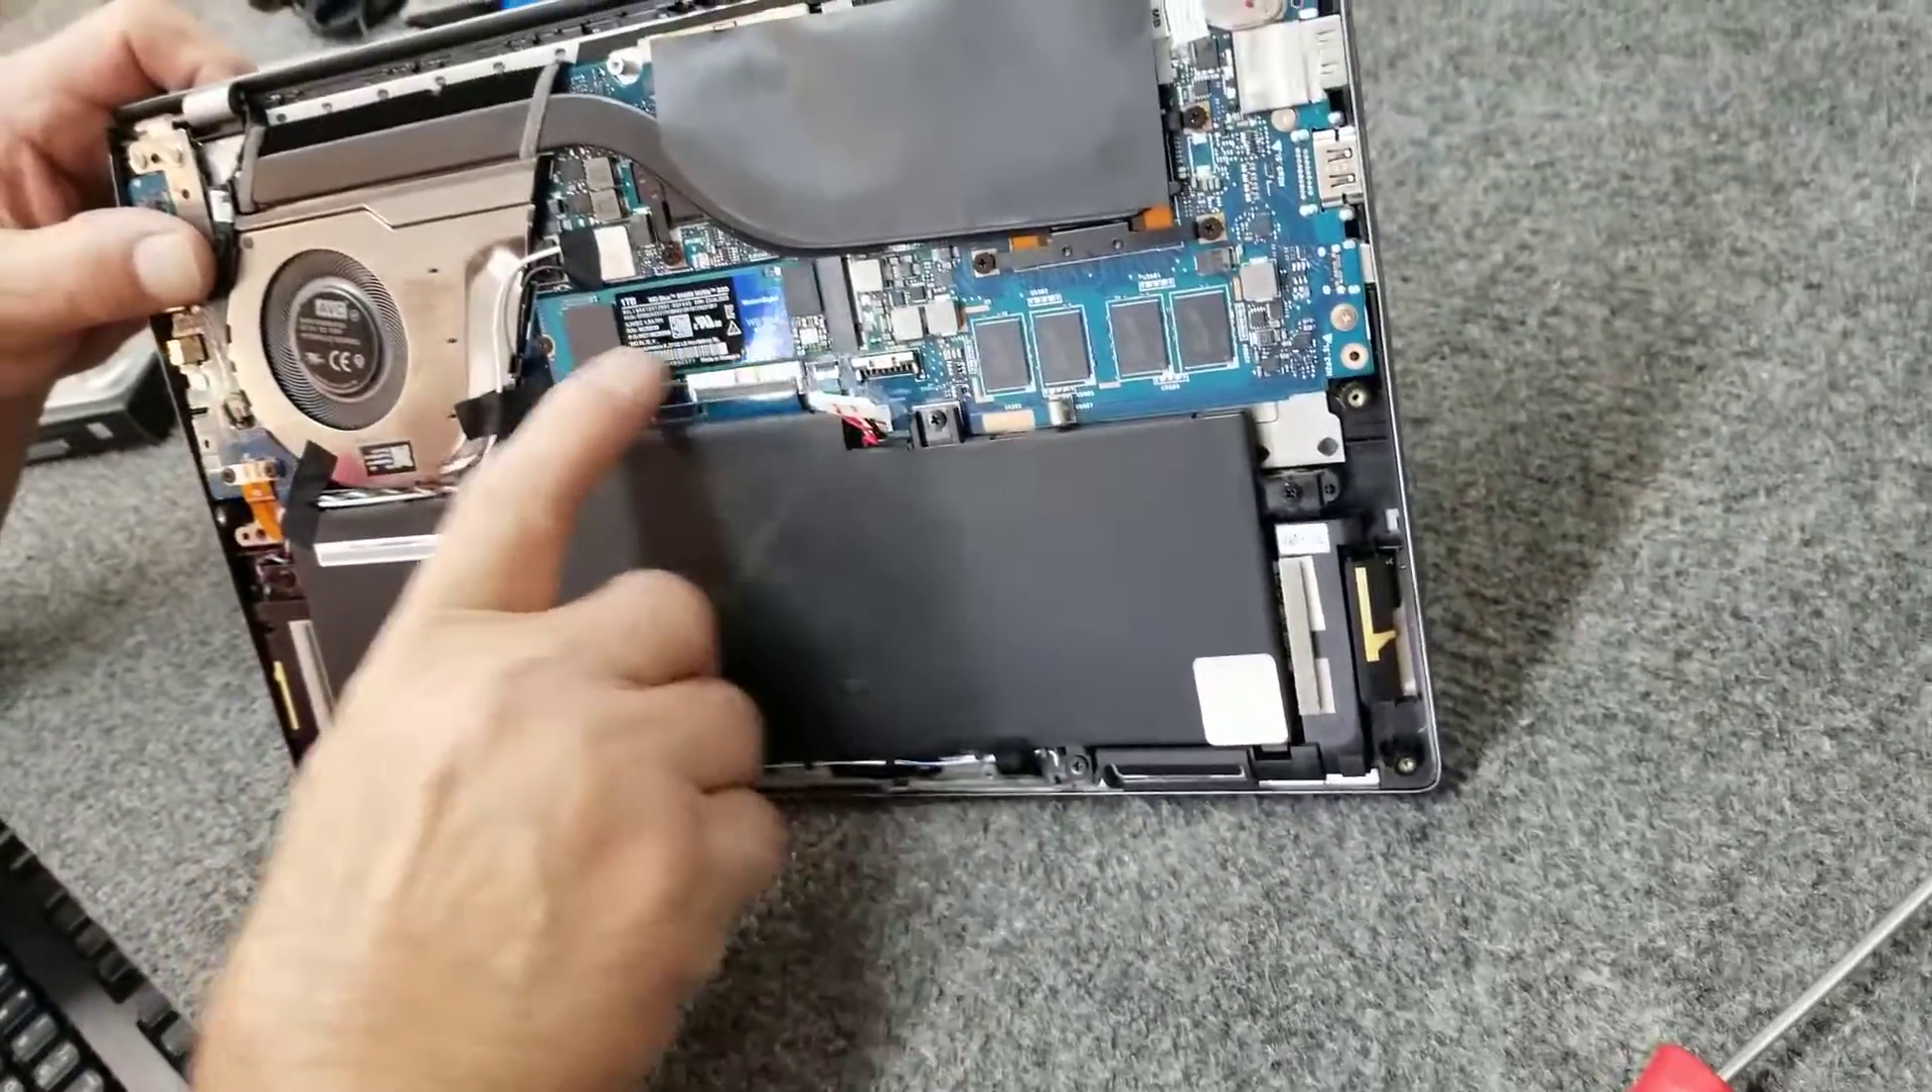So, there I got the new NVMe SSD in there.